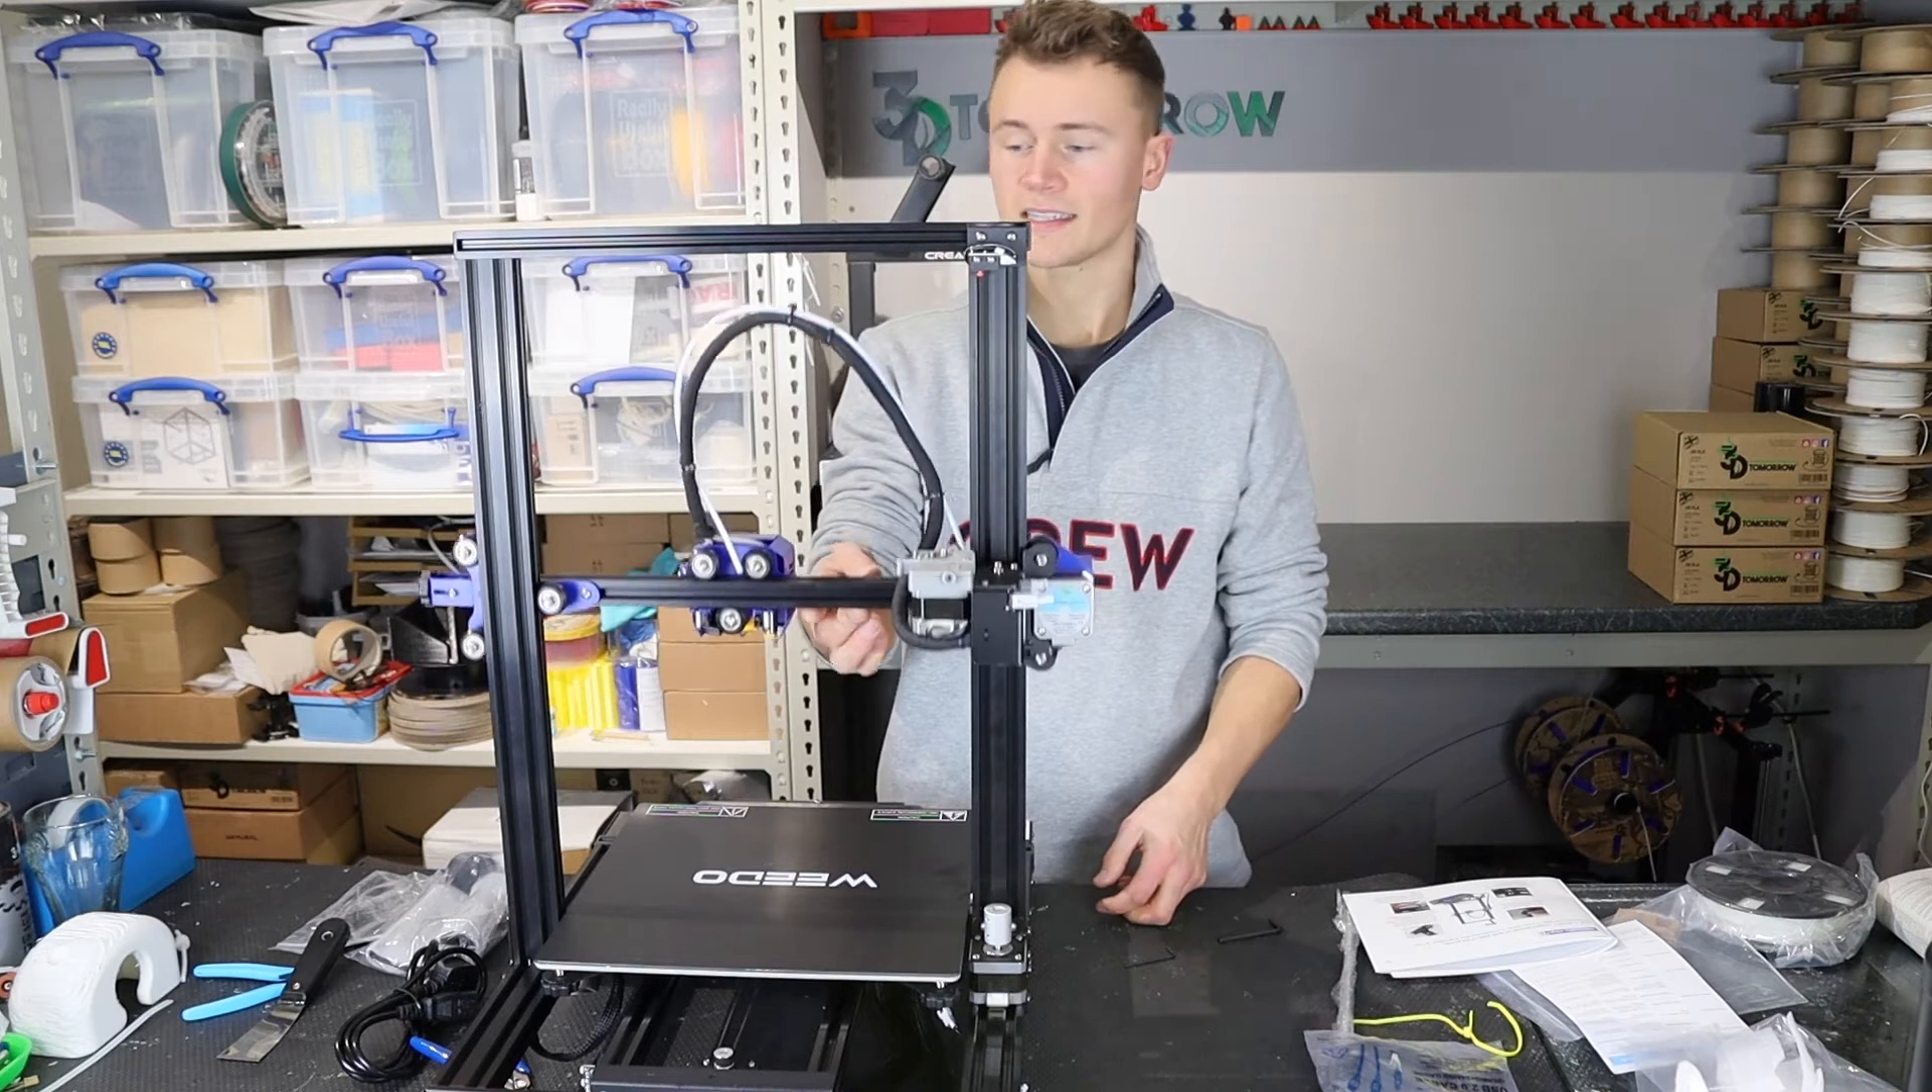Okay that's the XZ gantry installed to the bed.